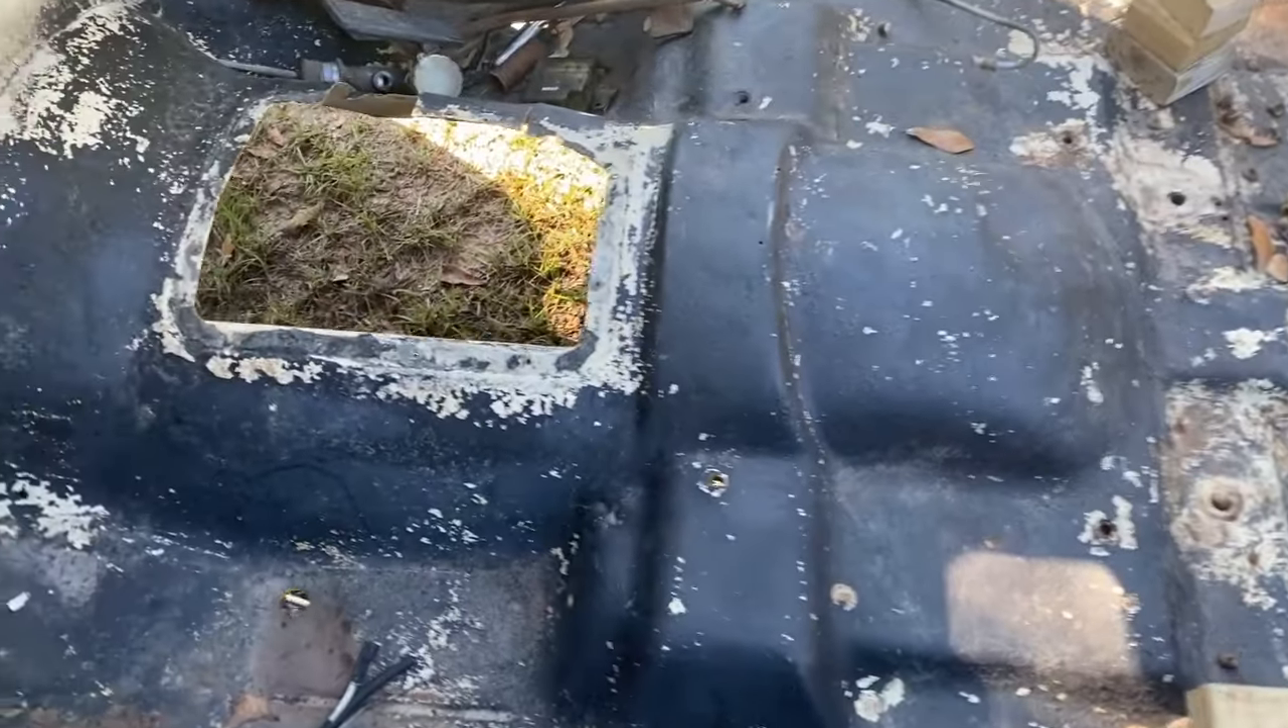Oh yeah we still got a huge hole for the trans tunnel.